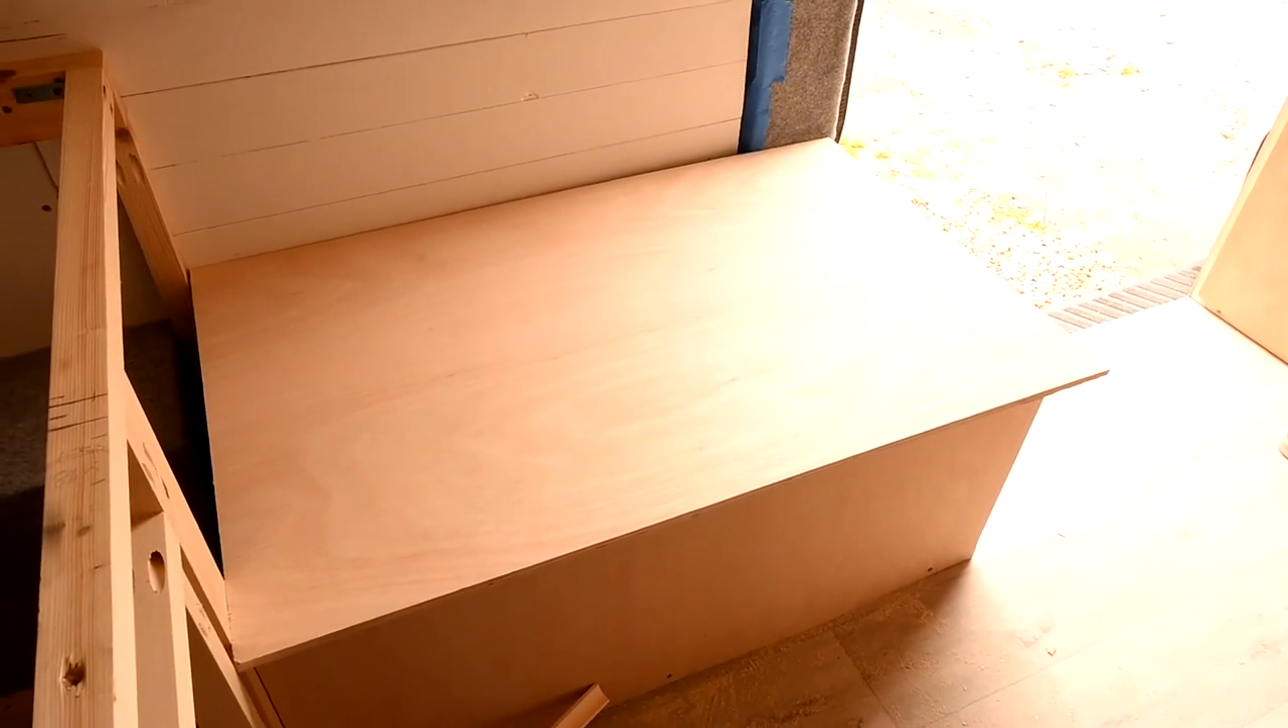We have now moved on to fitting the top of the couch on the one side.